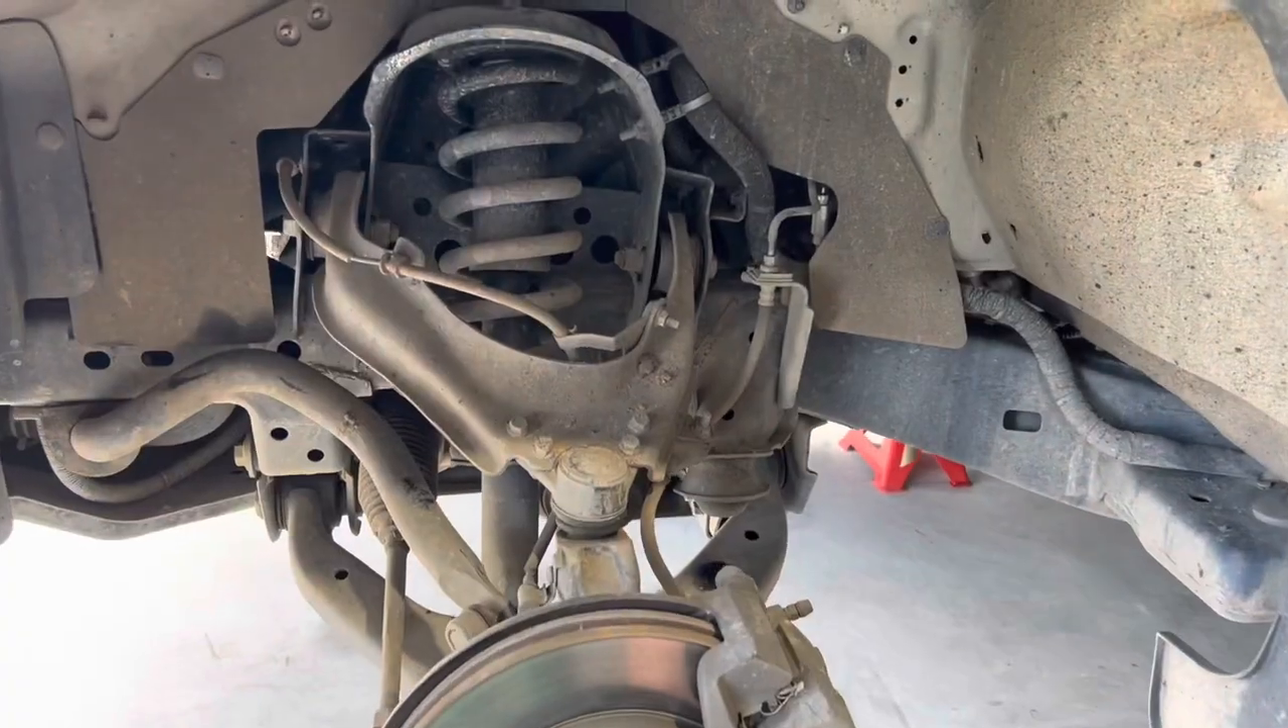With the front wheel off, we can now see what we're dealing with to pull out the old shock and spring.